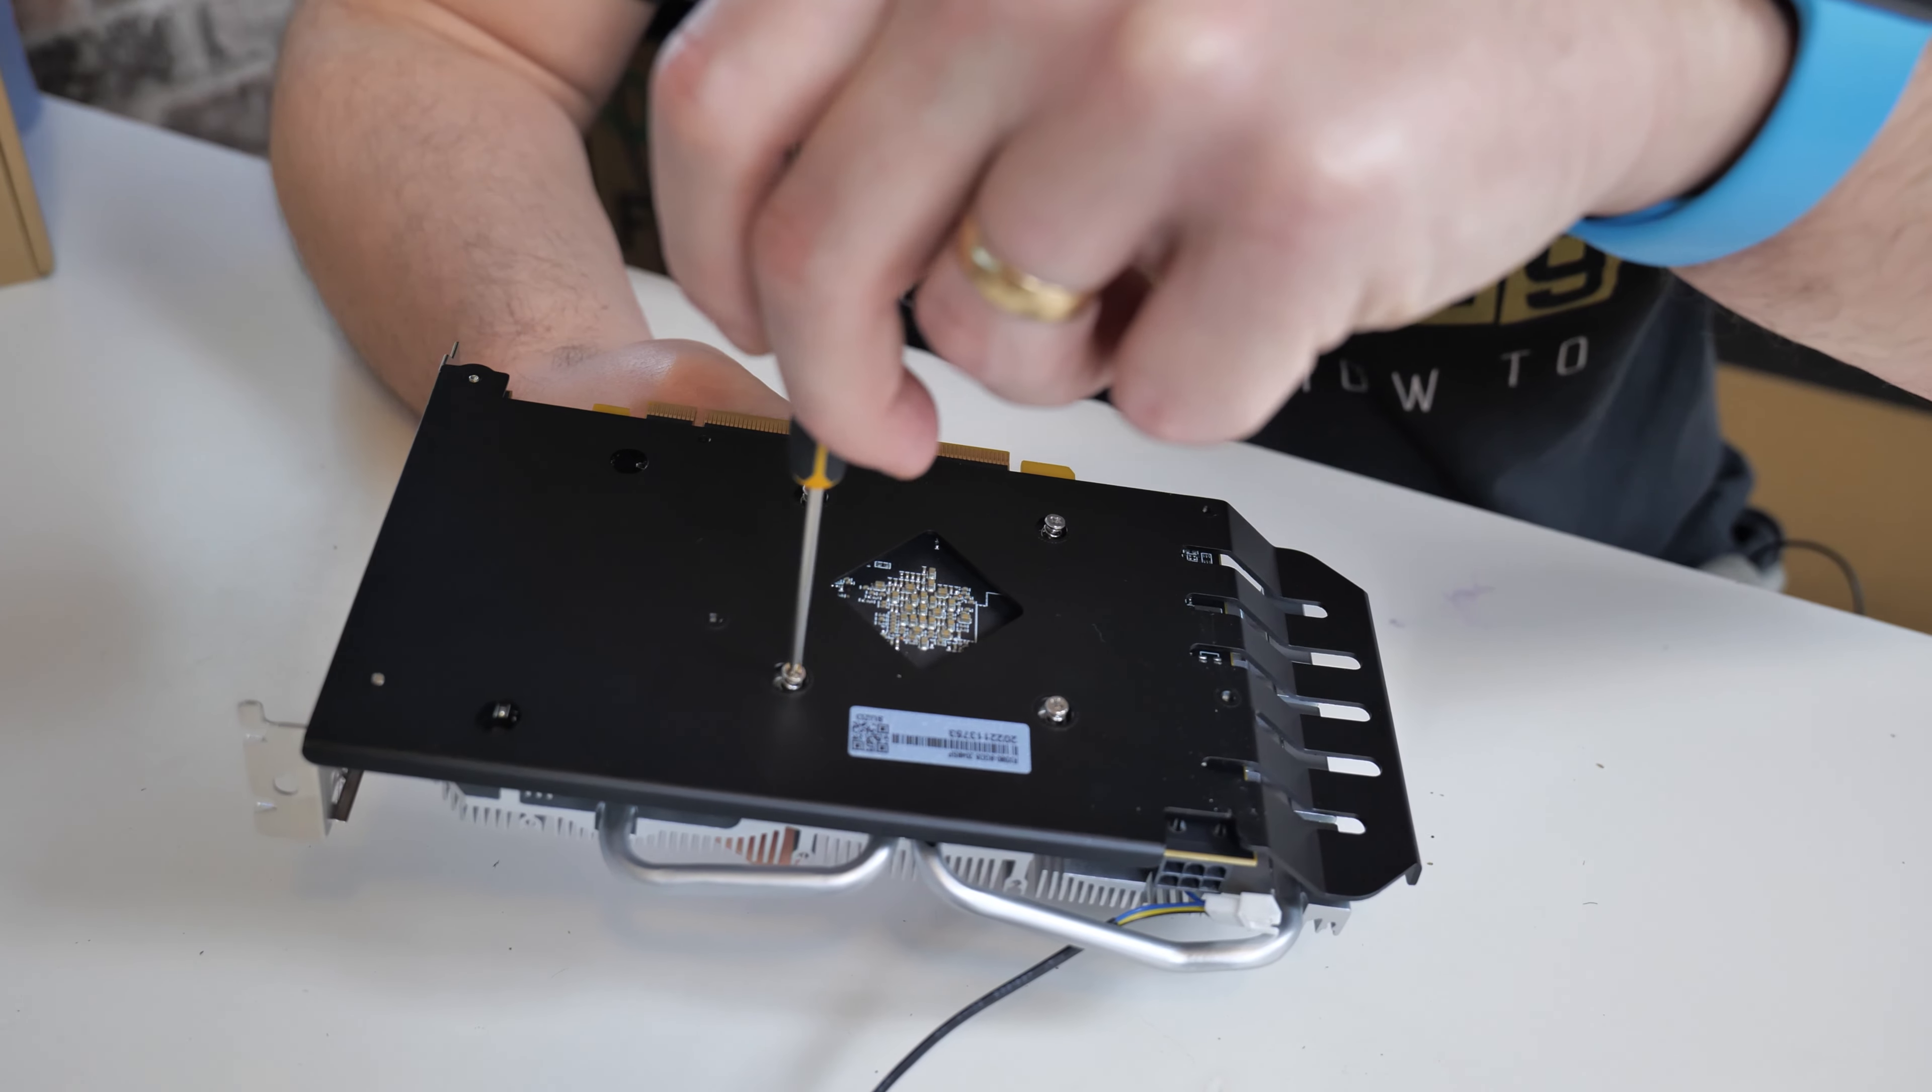So we've got the uh the top back on now so i'm just going to do a couple of screws on each one of the spring-loaded screws.